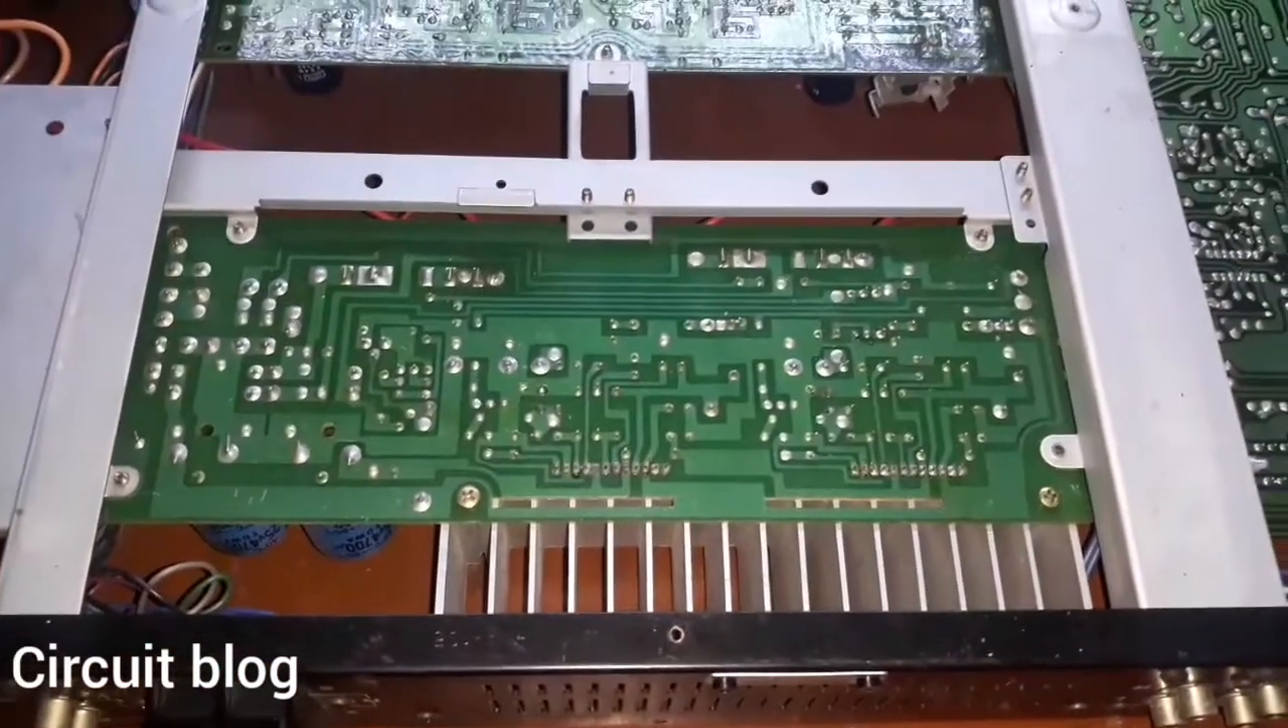So here is the cover has been removed and here is the other sides of the board.